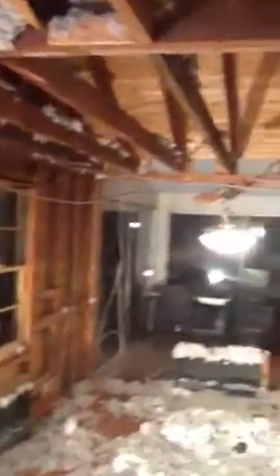Well I tore everything out. Got most of the ceiling out.